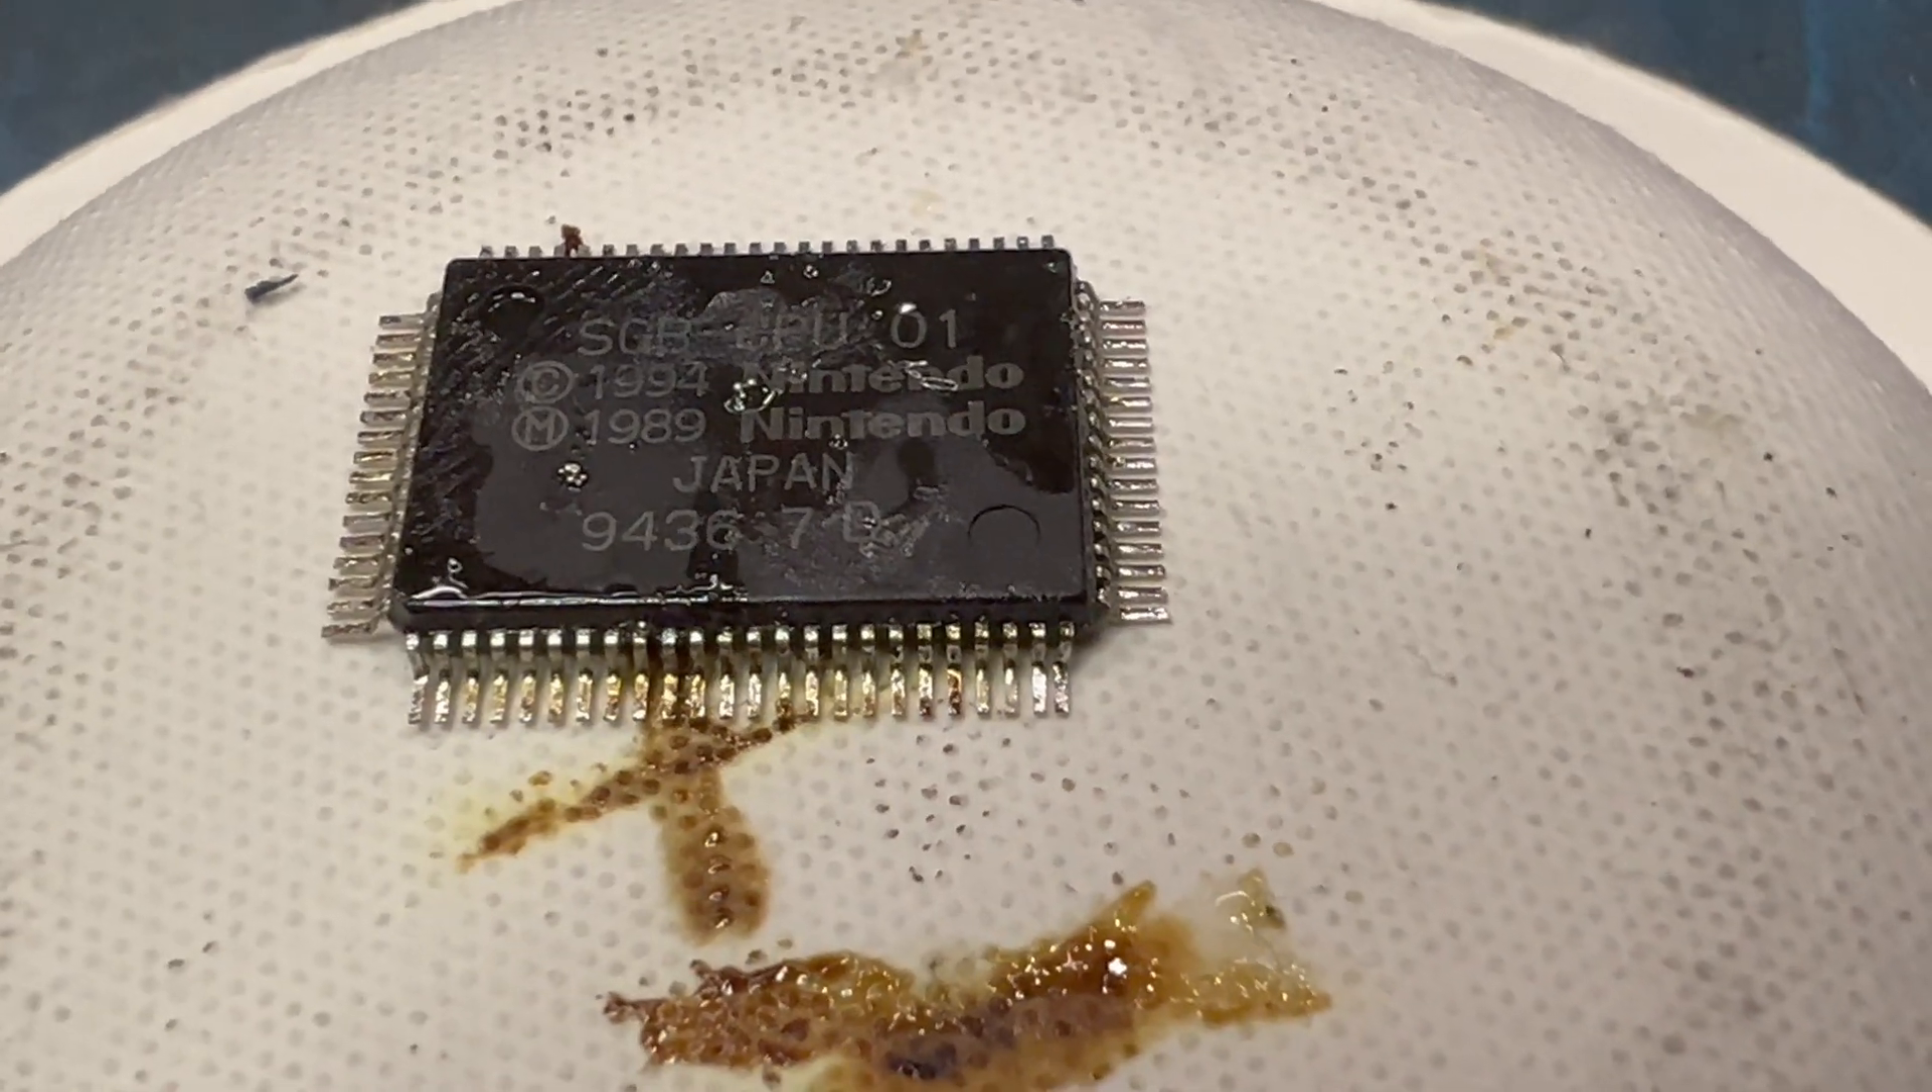So now you can see that all the pins are pretty much desoldered.